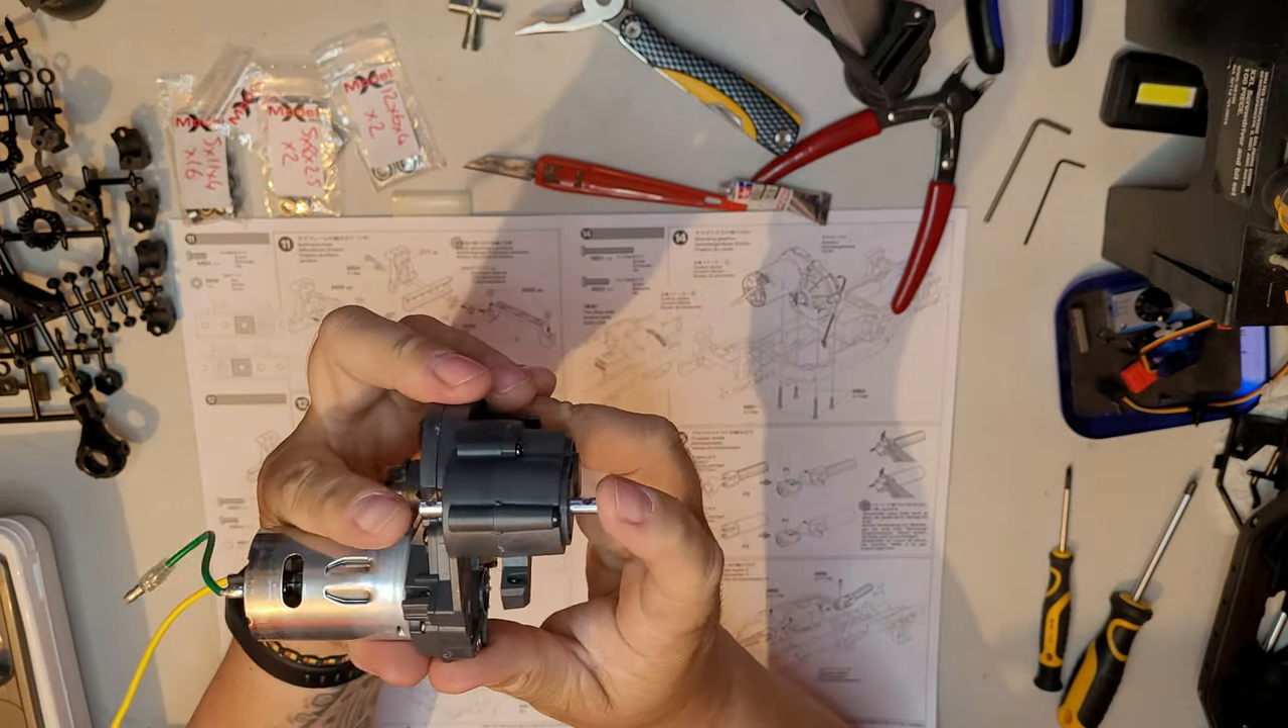All right so here we have the uh engine and gearbox complete got the drive shaft sticking out the bottom.